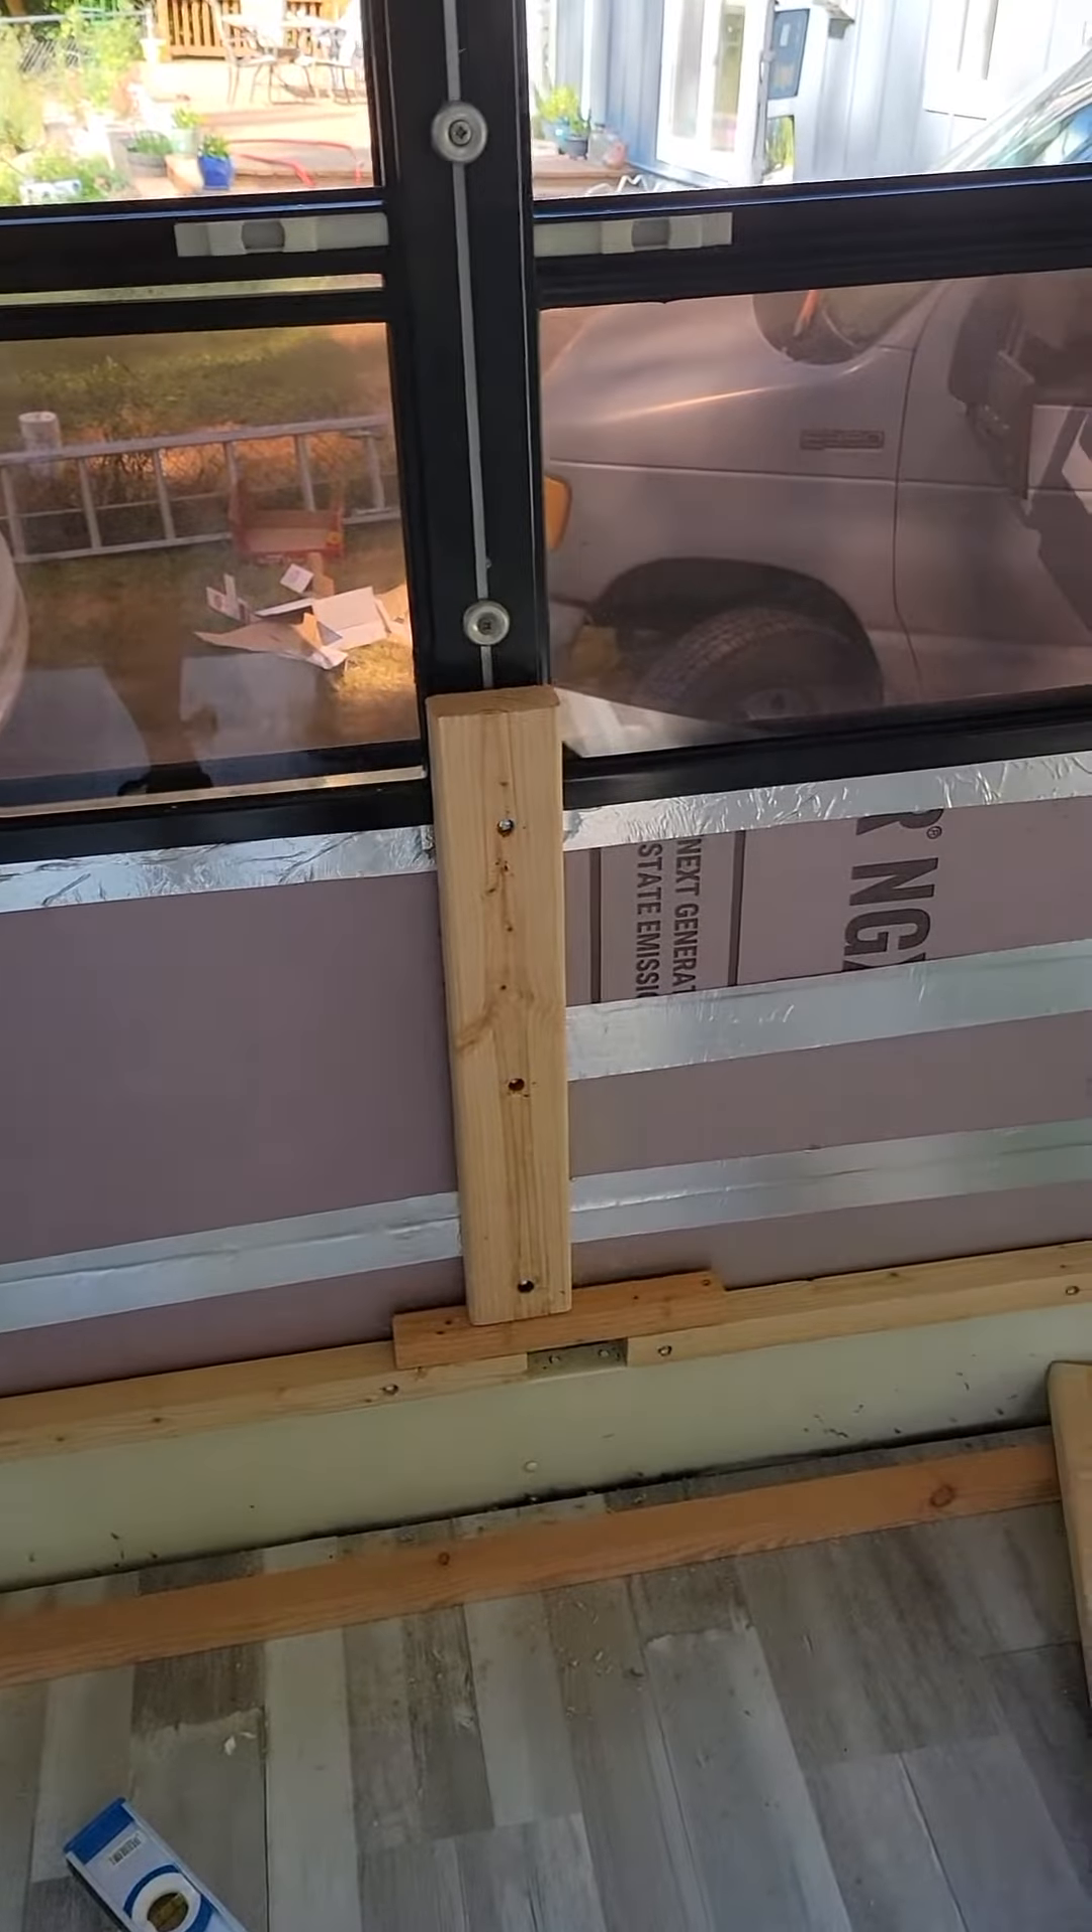As you can see, the 2x4s are mounted, they're pushed up against the window frames, as they should be, and they are all screwed right into the frame itself.